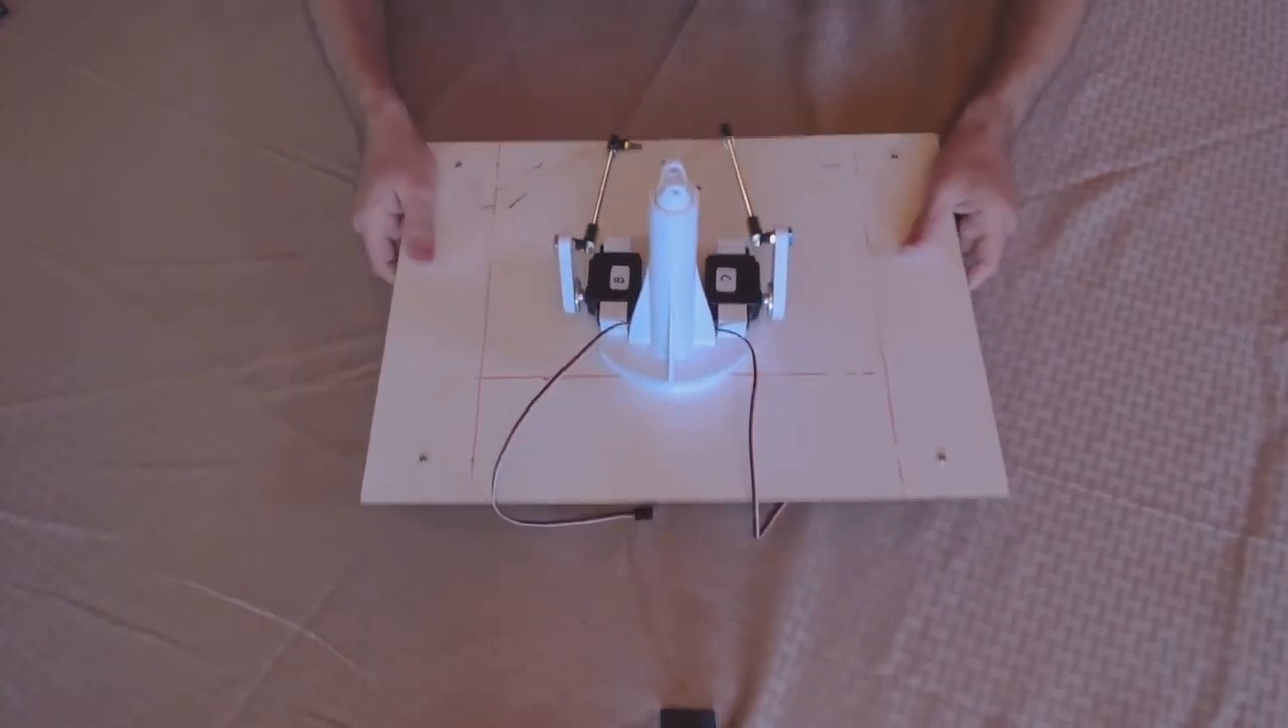So now we have the thread rods attached and secured to both of these servo arms.